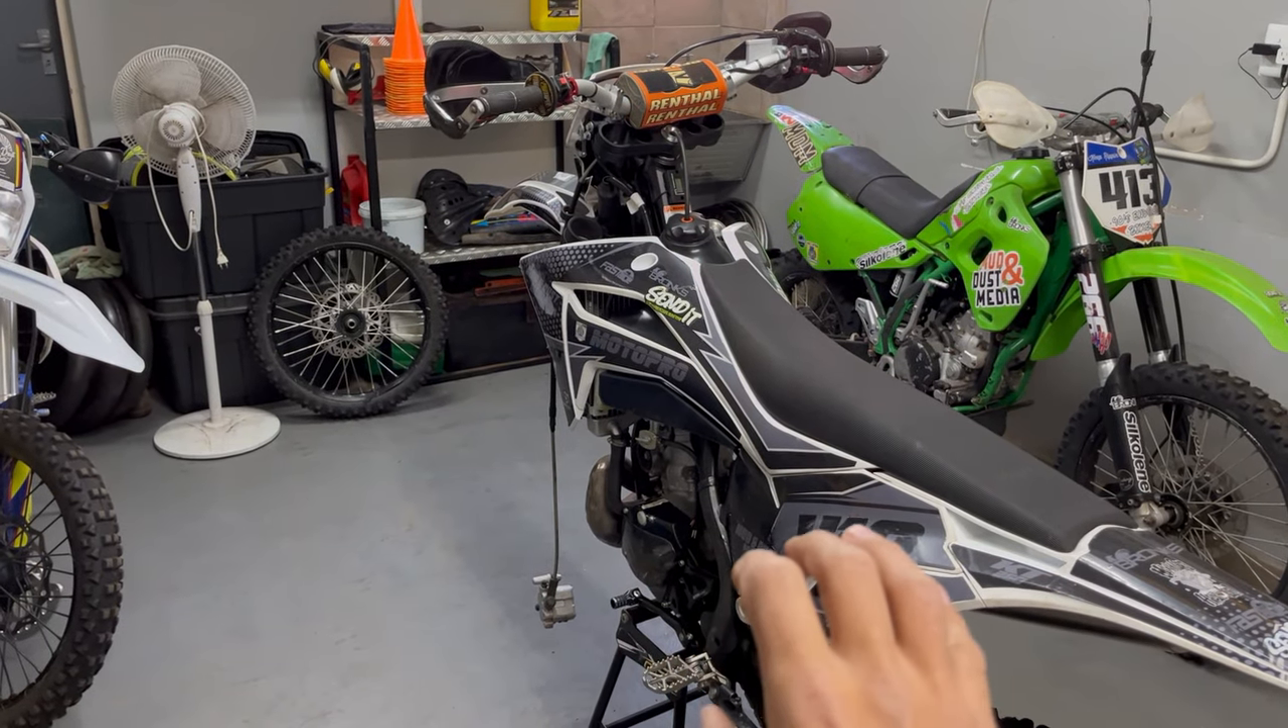We don't have the front forks back yet so we won't be uh won't be riding this bike this weekend.